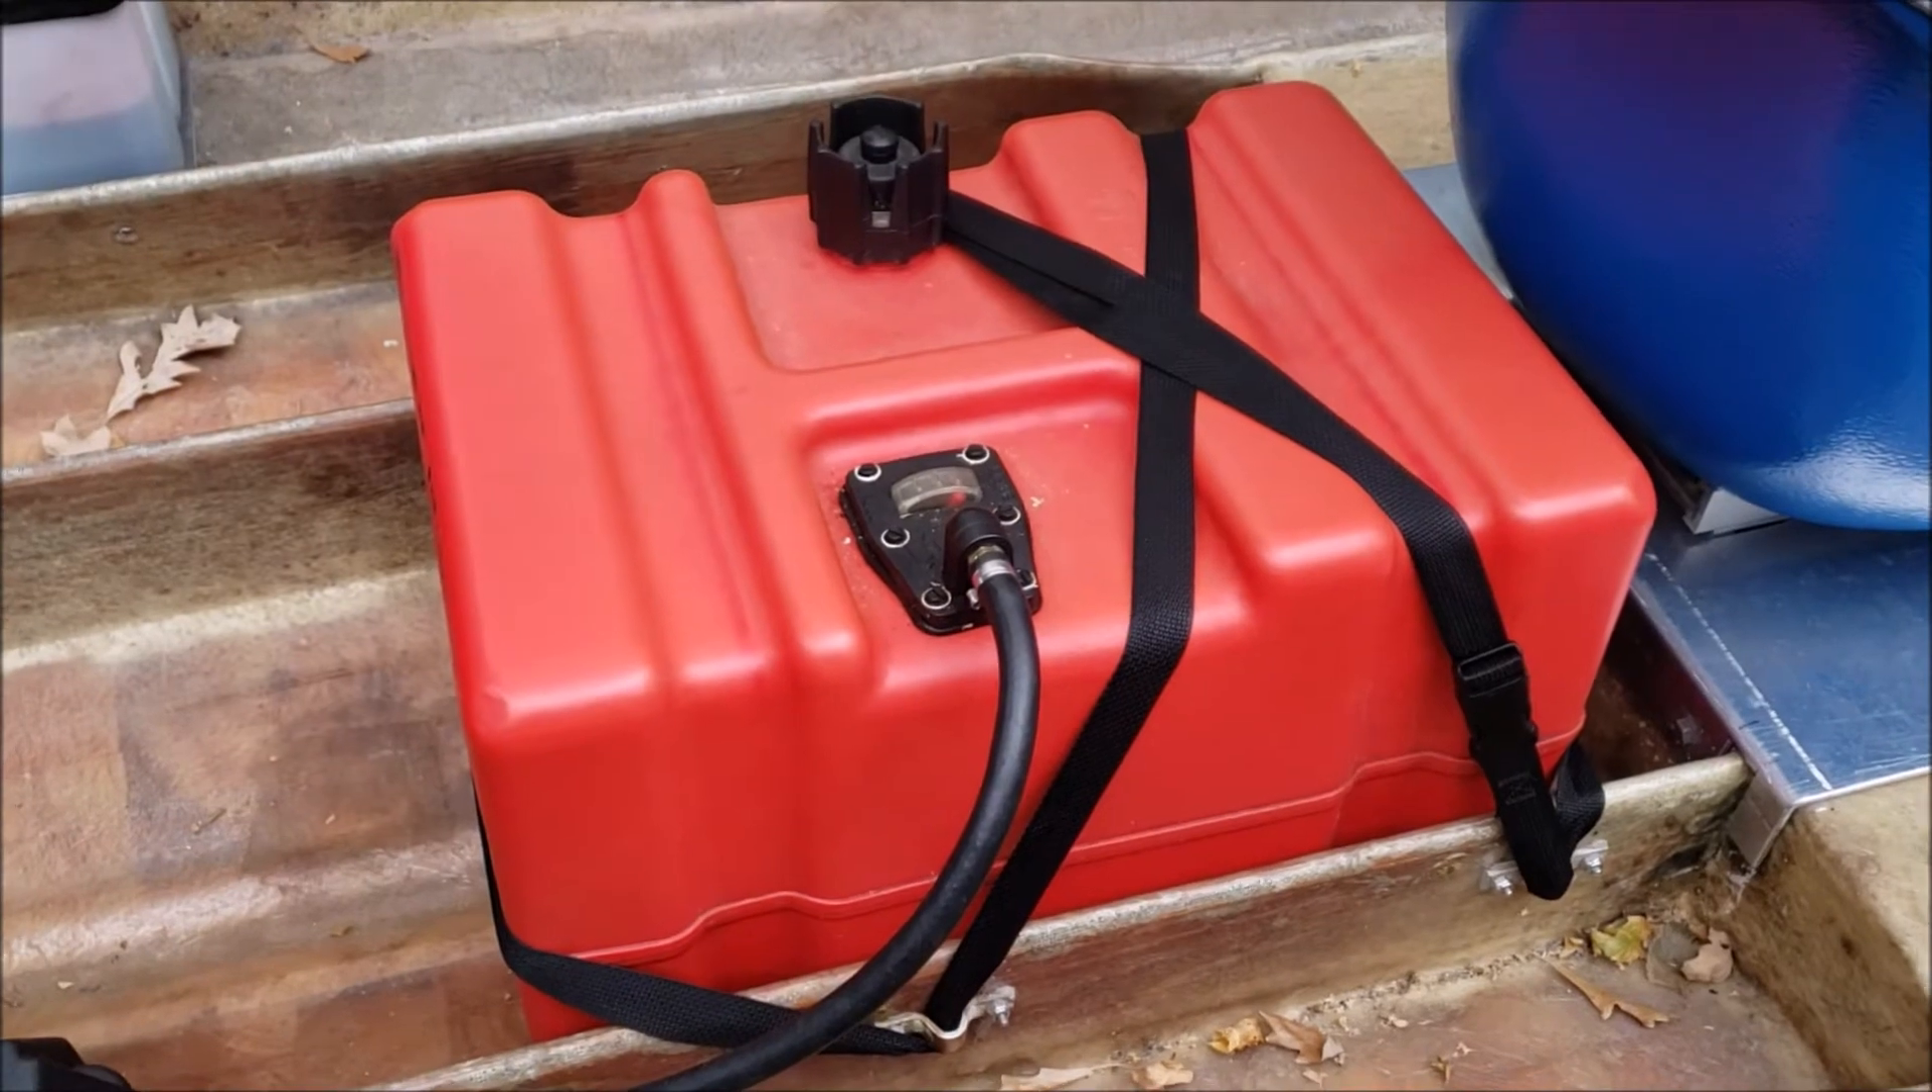So the gas tank is just totally temporarily strapped in place while we figure out CG on this thing.